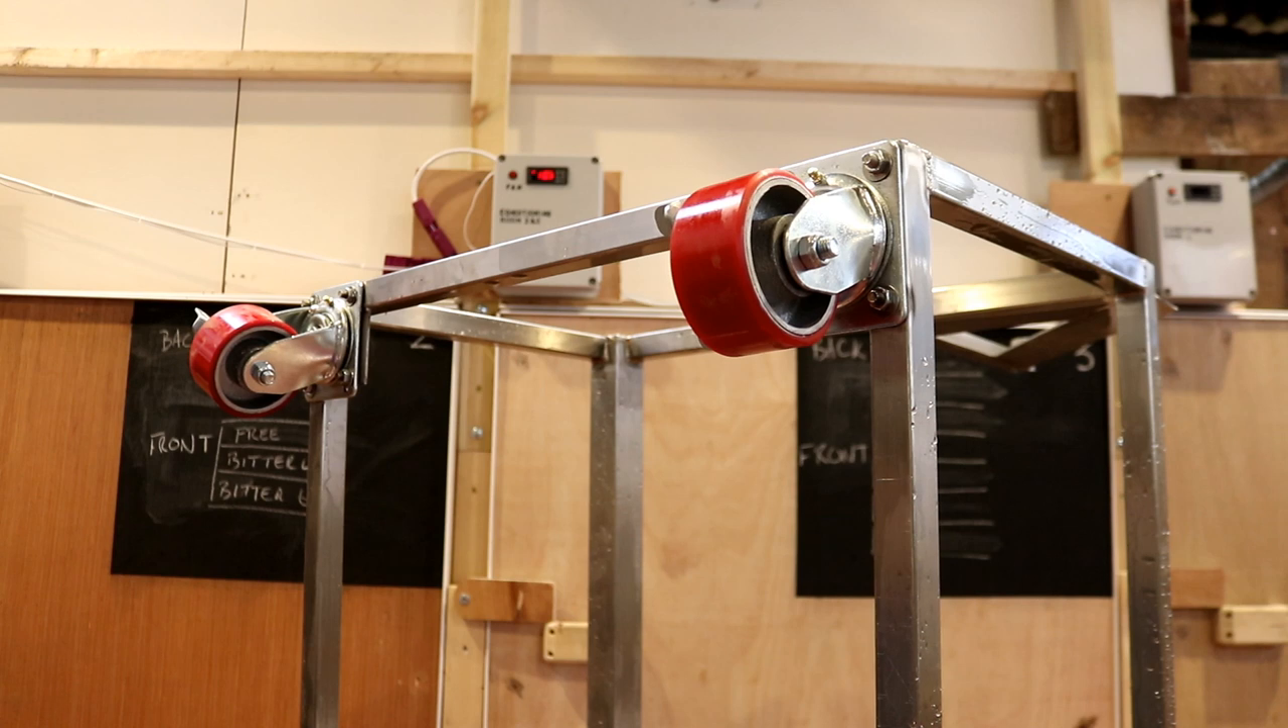But yeah let's tighten these nuts up and then I'll just flip the whole unit over. We've got another two casters to put on and then she'll be ready to roll around.